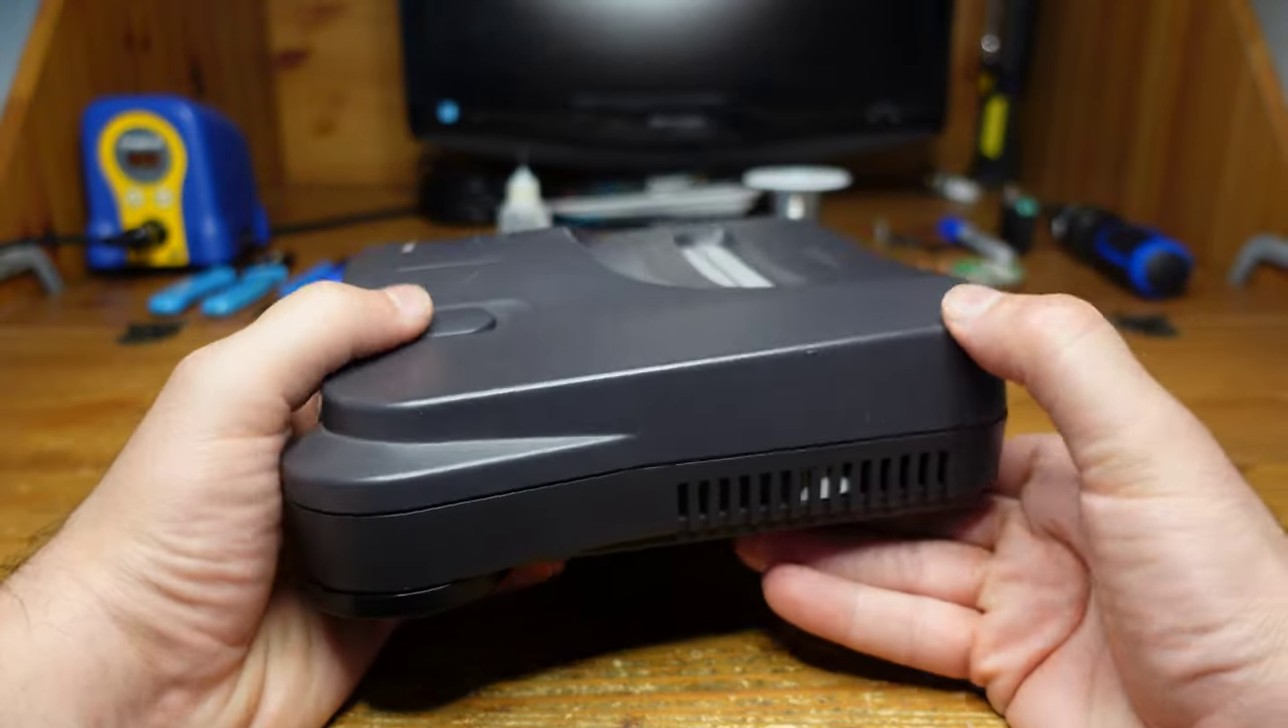Alright, so I've gone ahead and assembled the console and I just wanted to show you how nice this one looks.